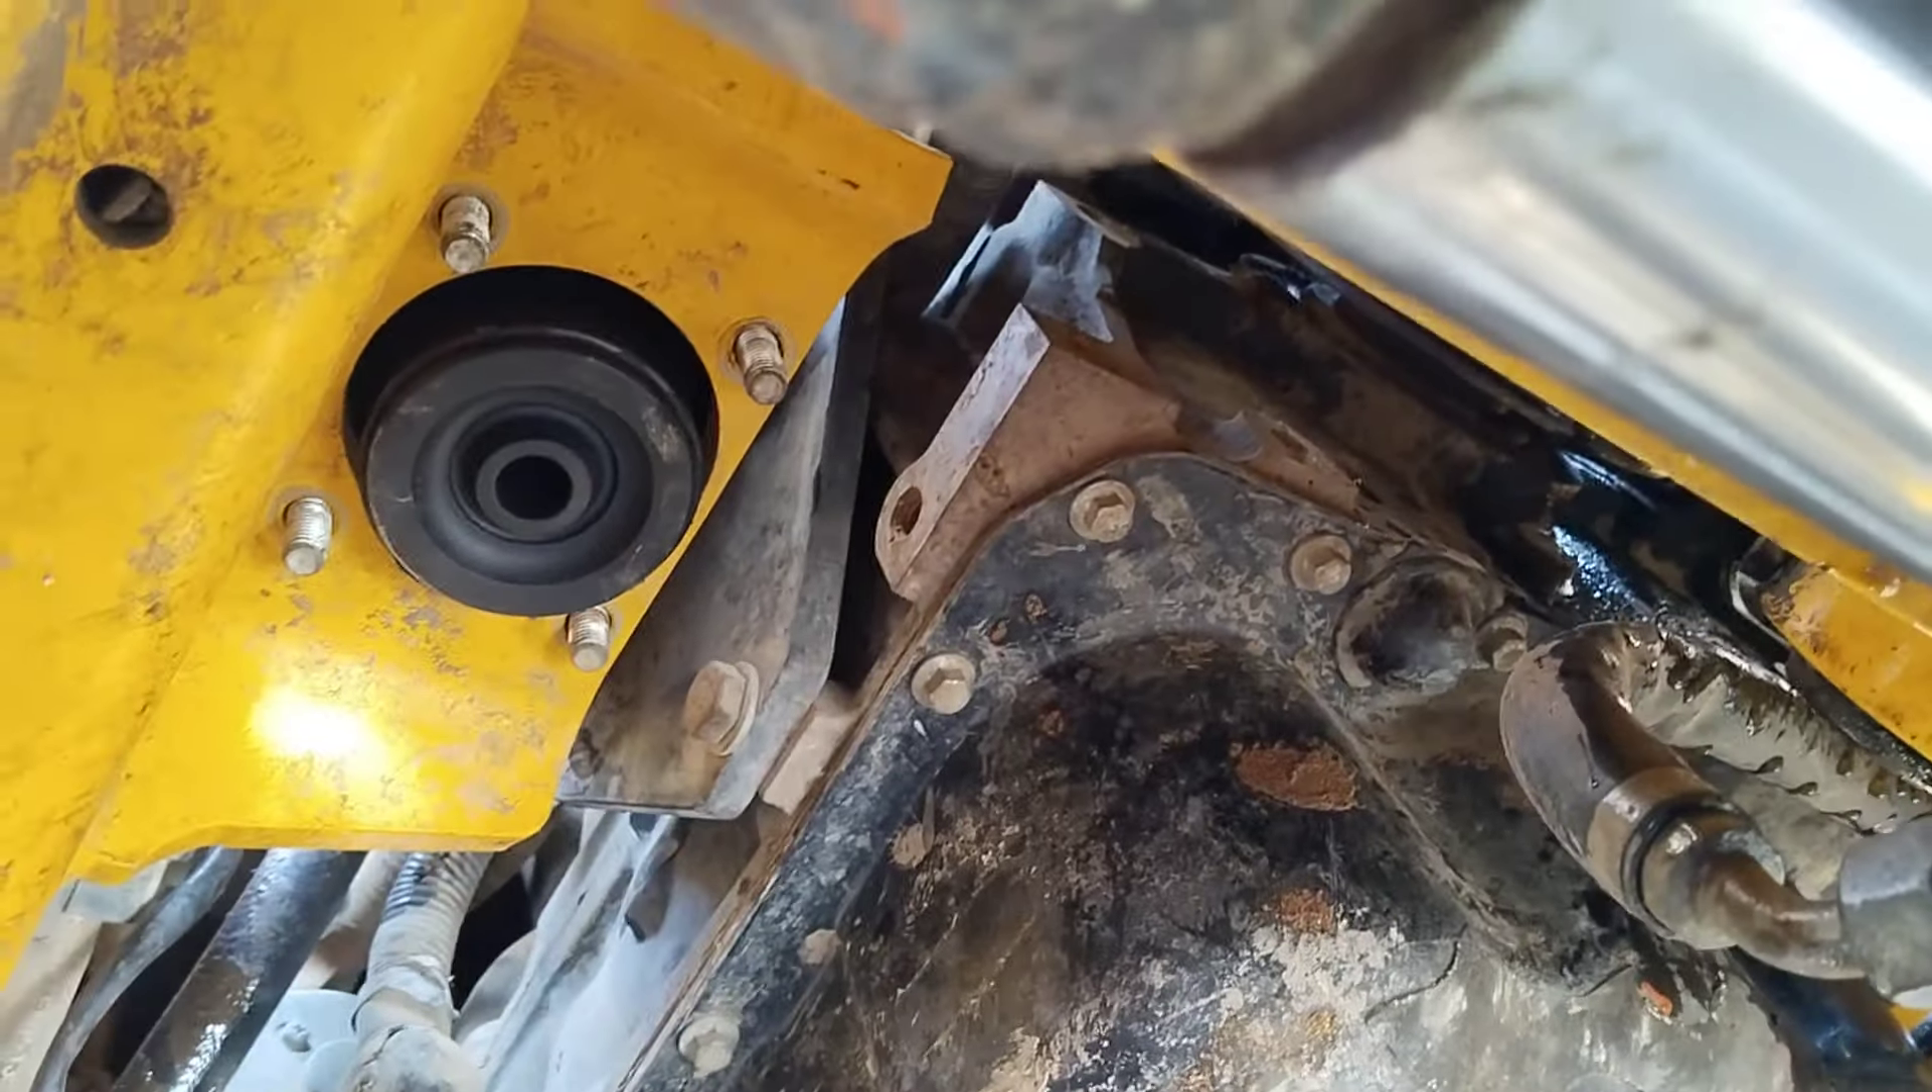यह देखिए चारो बोल्ट हमारे आ चुके है अभी इसको नट लगाएंगे और टाइट कर लेंगे।